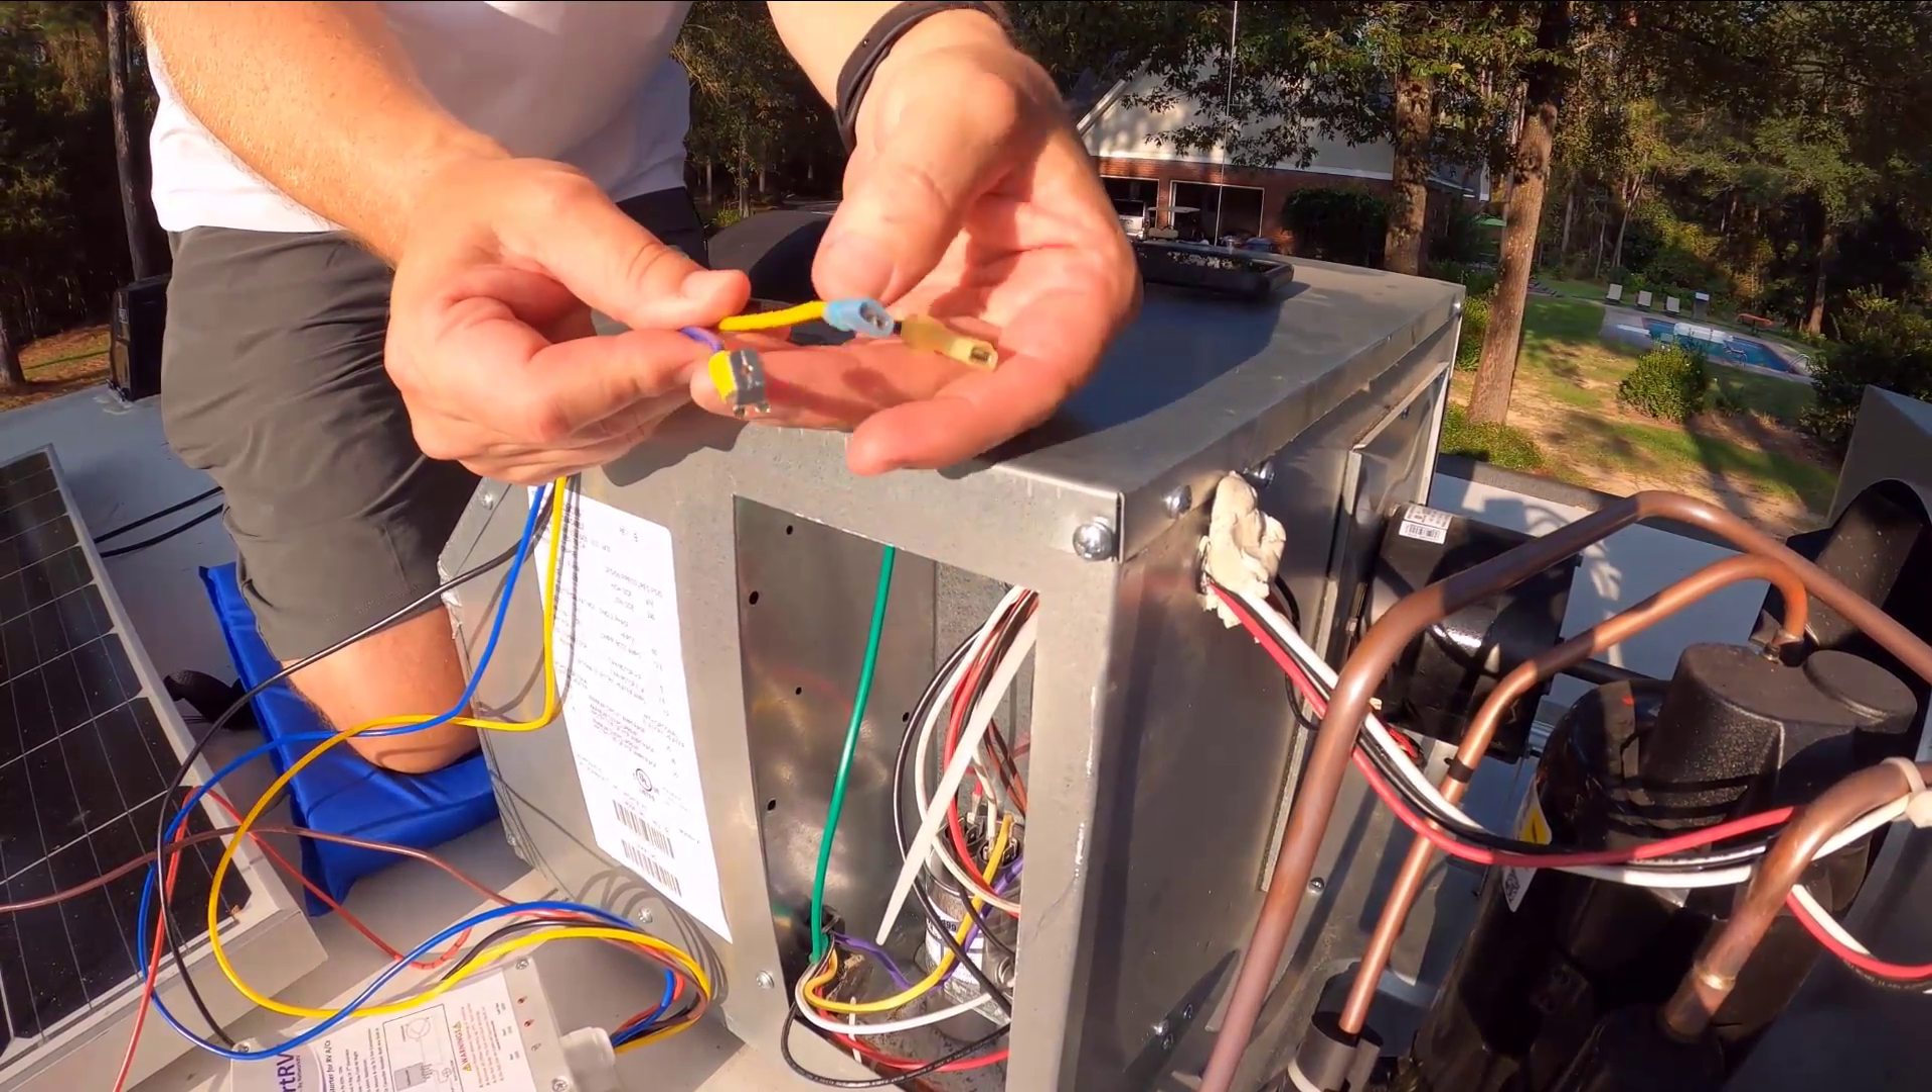Now what I did is I went ahead before I started the project and went ahead and put on the end terminals here.